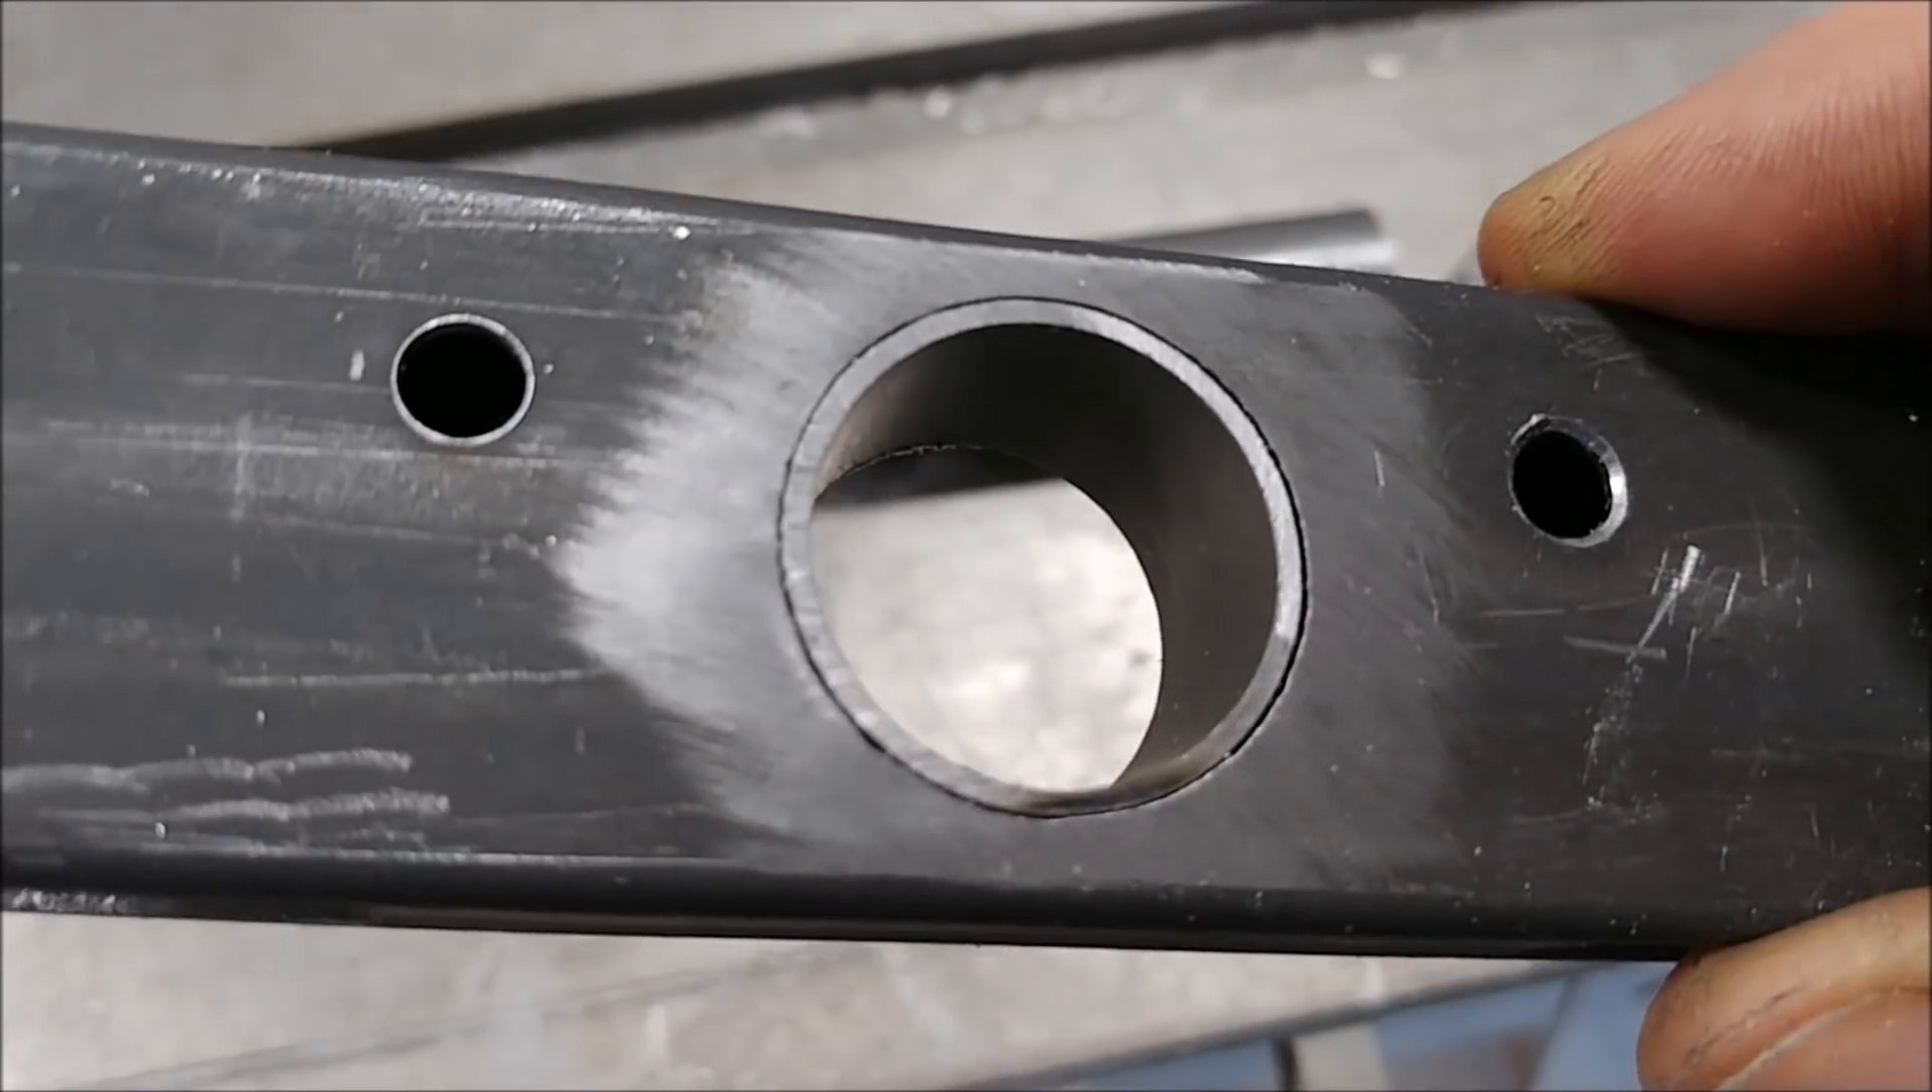I cut off a piece of tube and fit that into place that's going to be welded in to close that out.